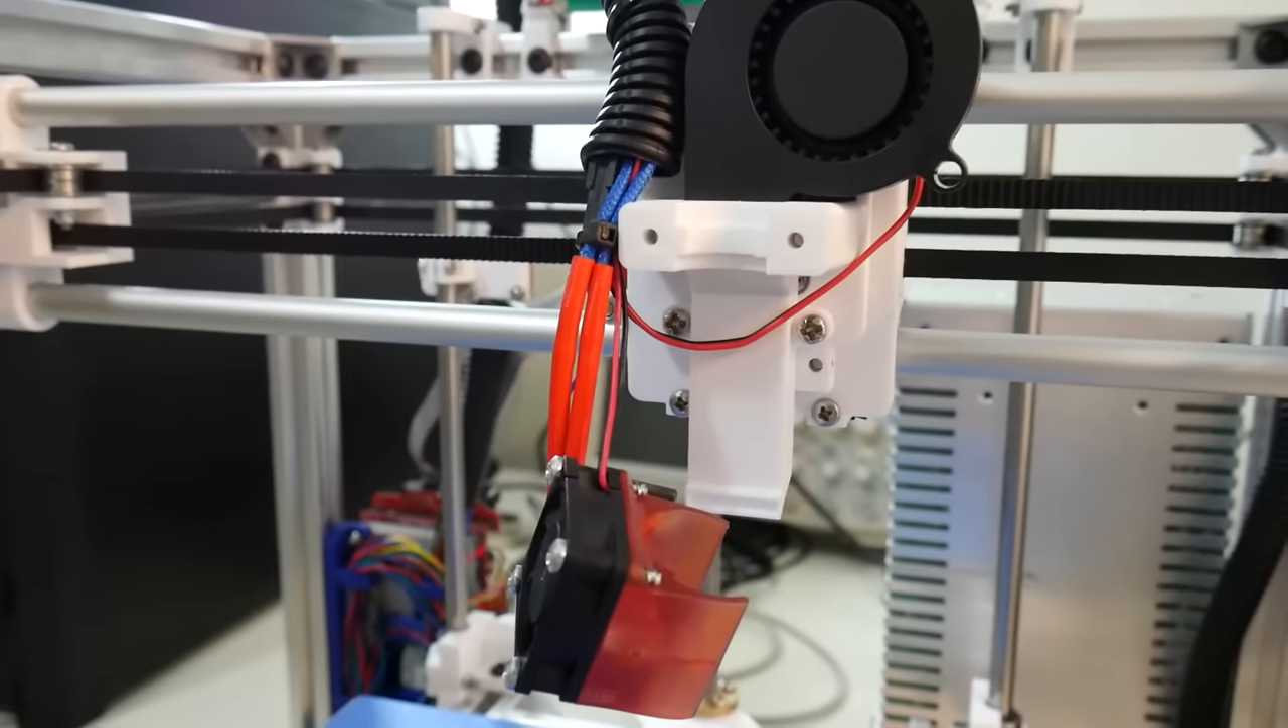You can see the fan, the cartridge and the thermistor are just hanging there waiting for the extruder to be reinstalled.